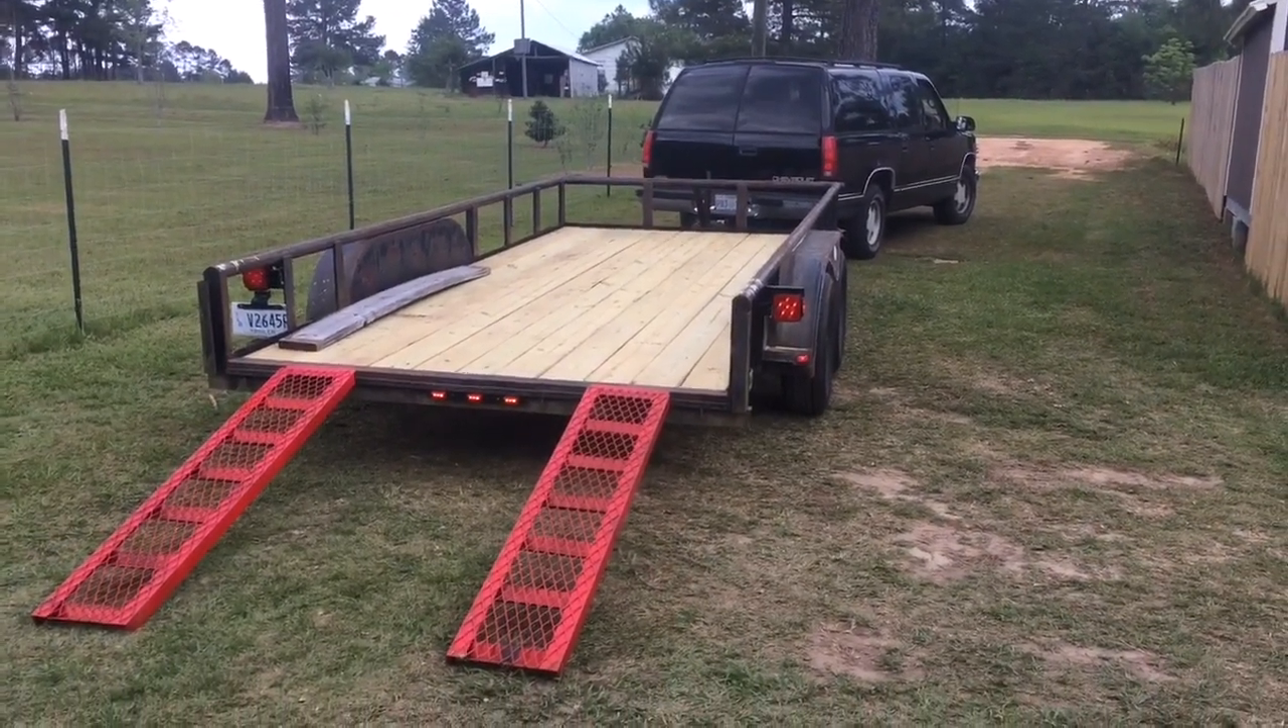Probably going to replace that crappy old tailgate but there she is with all new lights and a new deck ready to go to work.